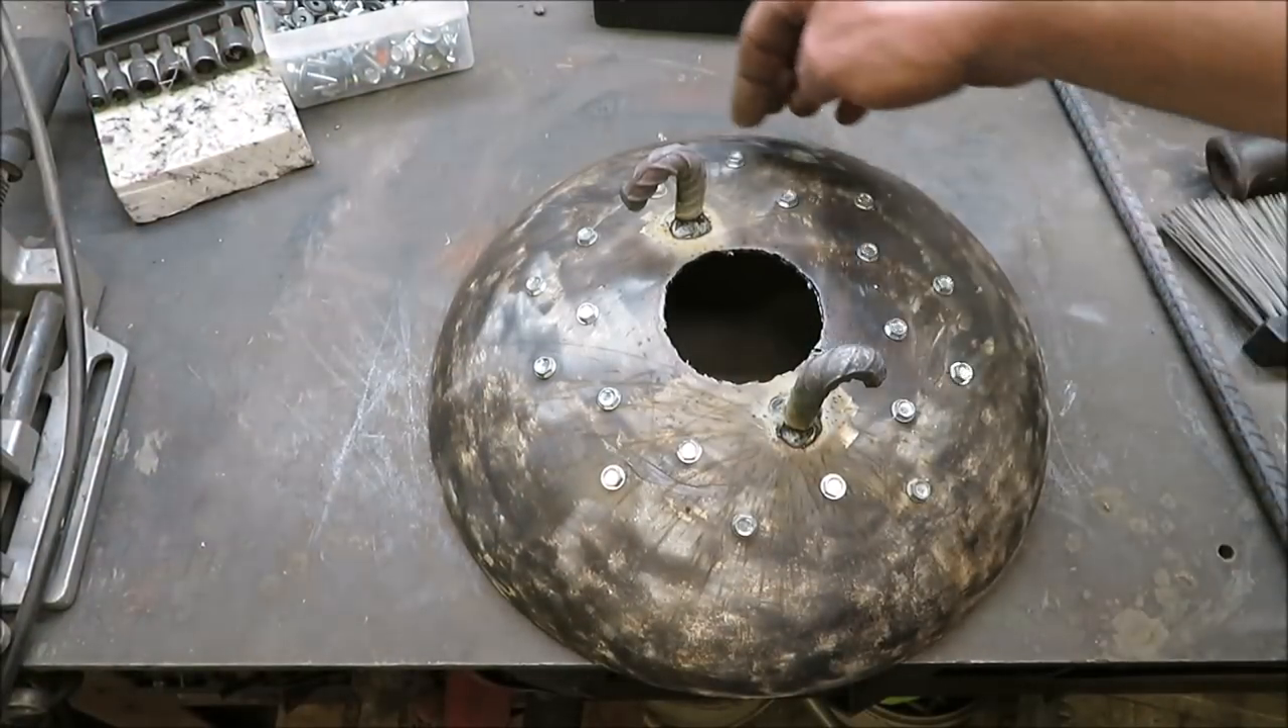Okay this is what we got so far for the lid I got a bunch of screws in there we got our handle where we can get this thing on and off.